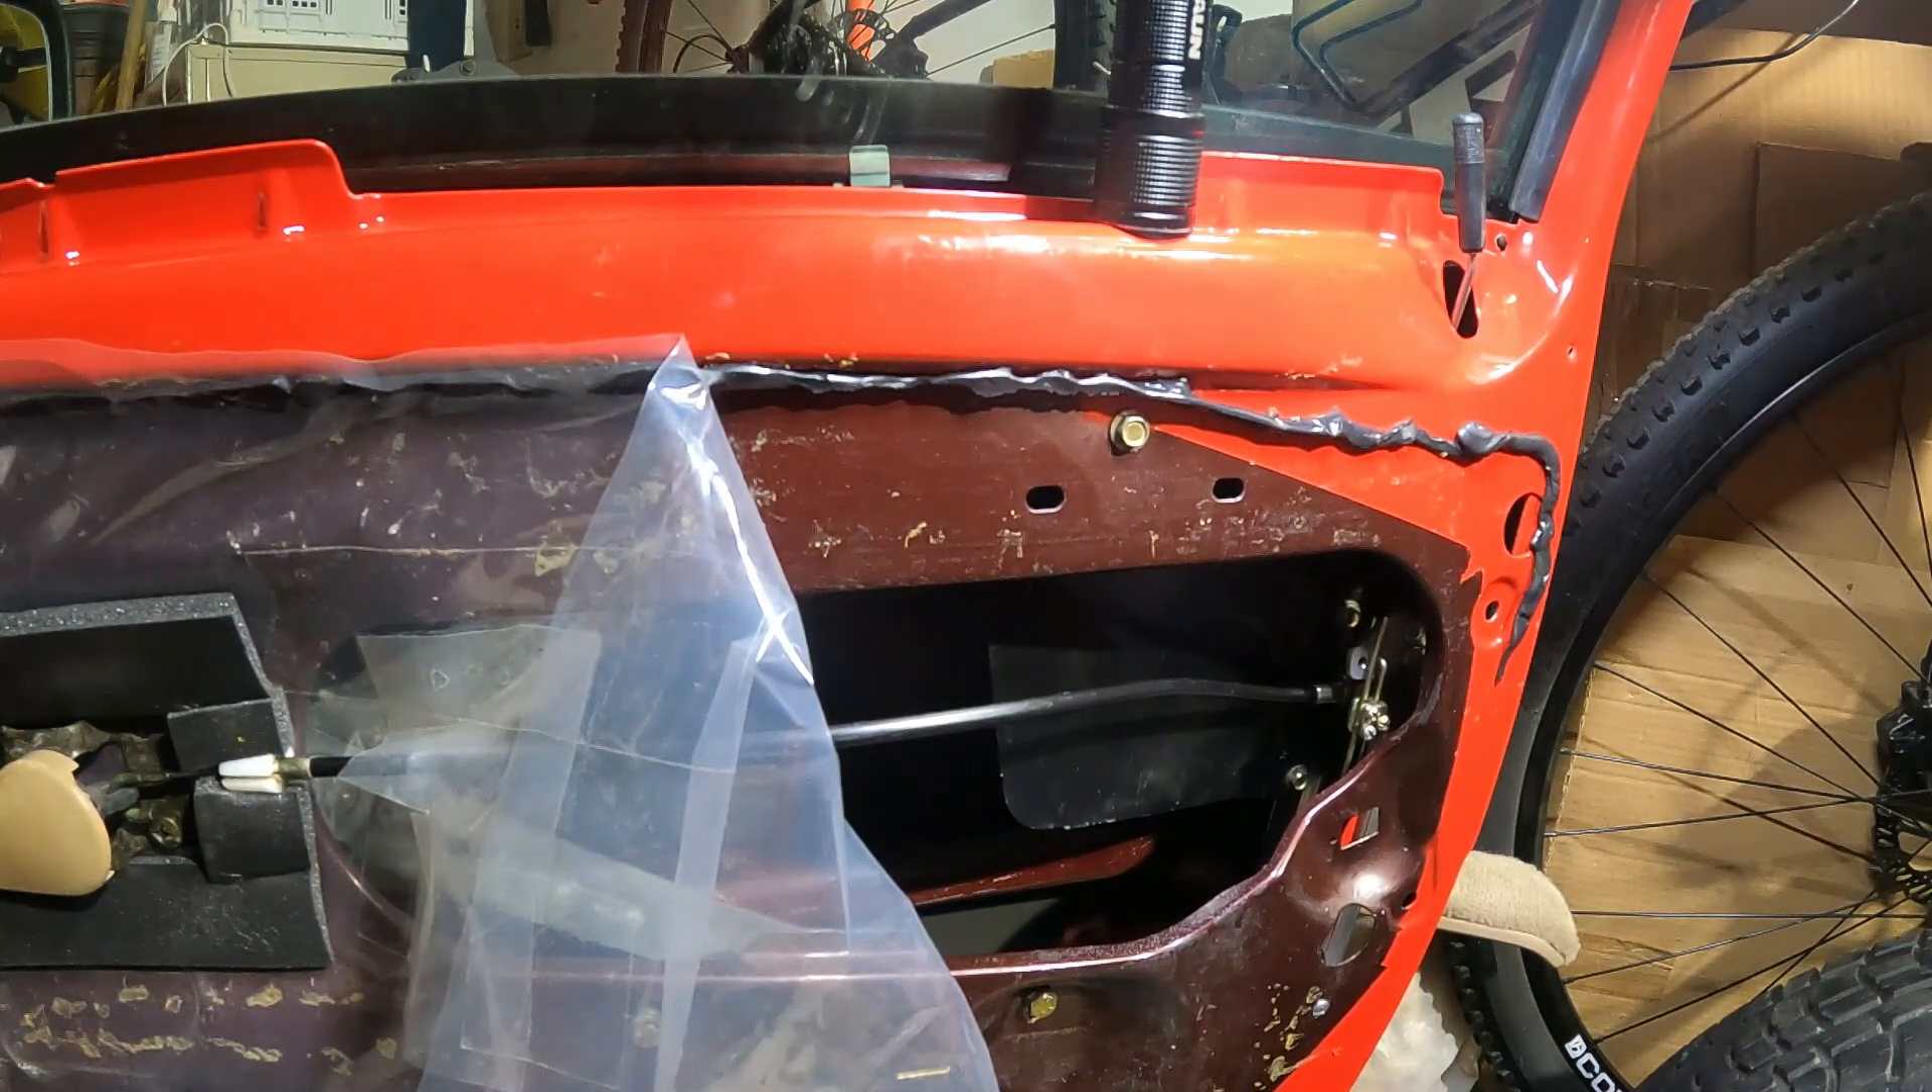Now I just have to get the rest of this butyl put back on here and get the plastic in place.